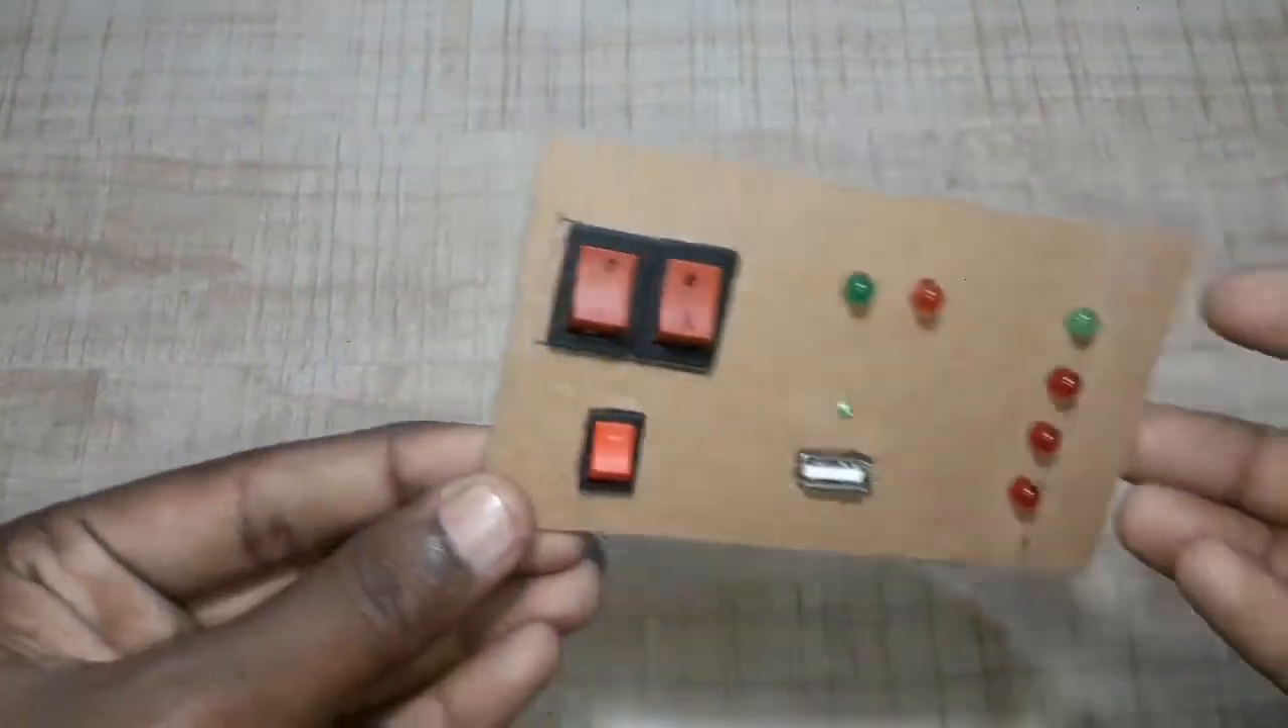यहां पर आप देख सकते हो हमने सभी components को install कर लिया है।